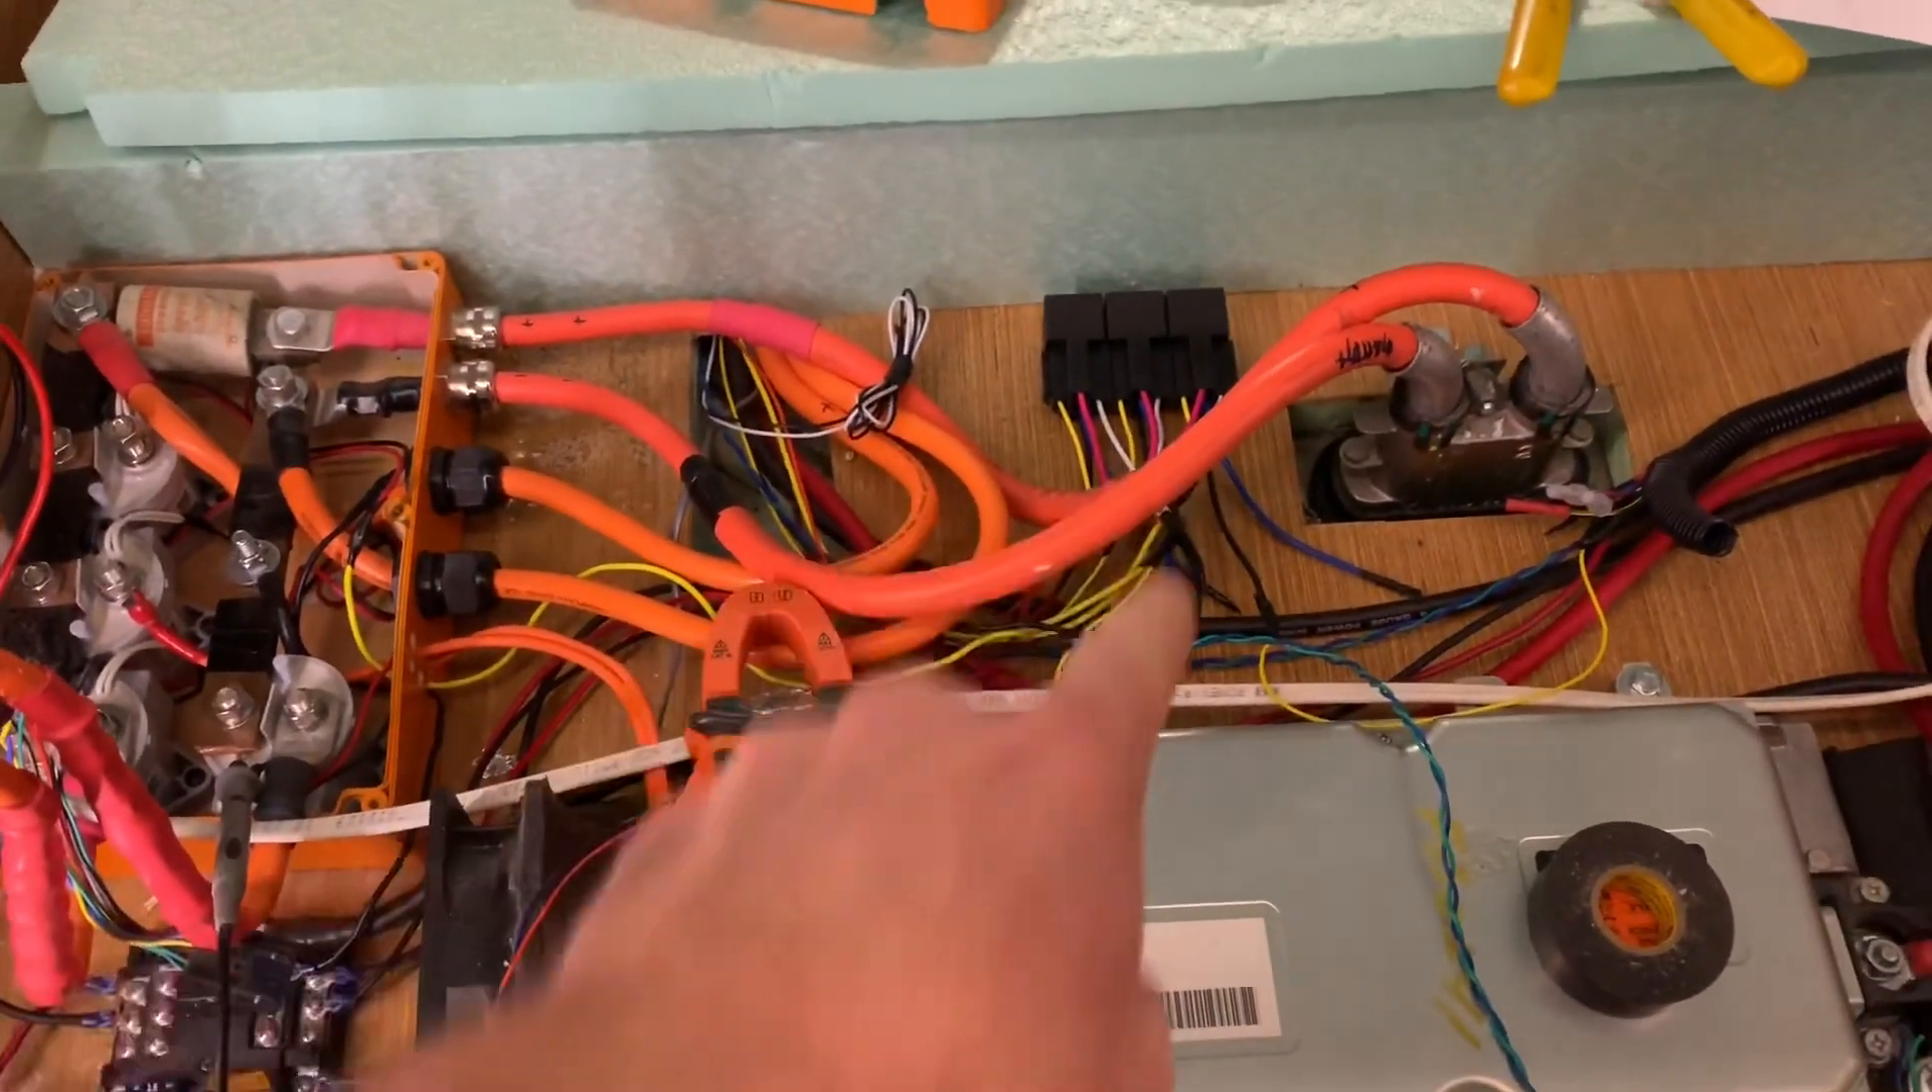Uh I just finished wiring up the relays here.